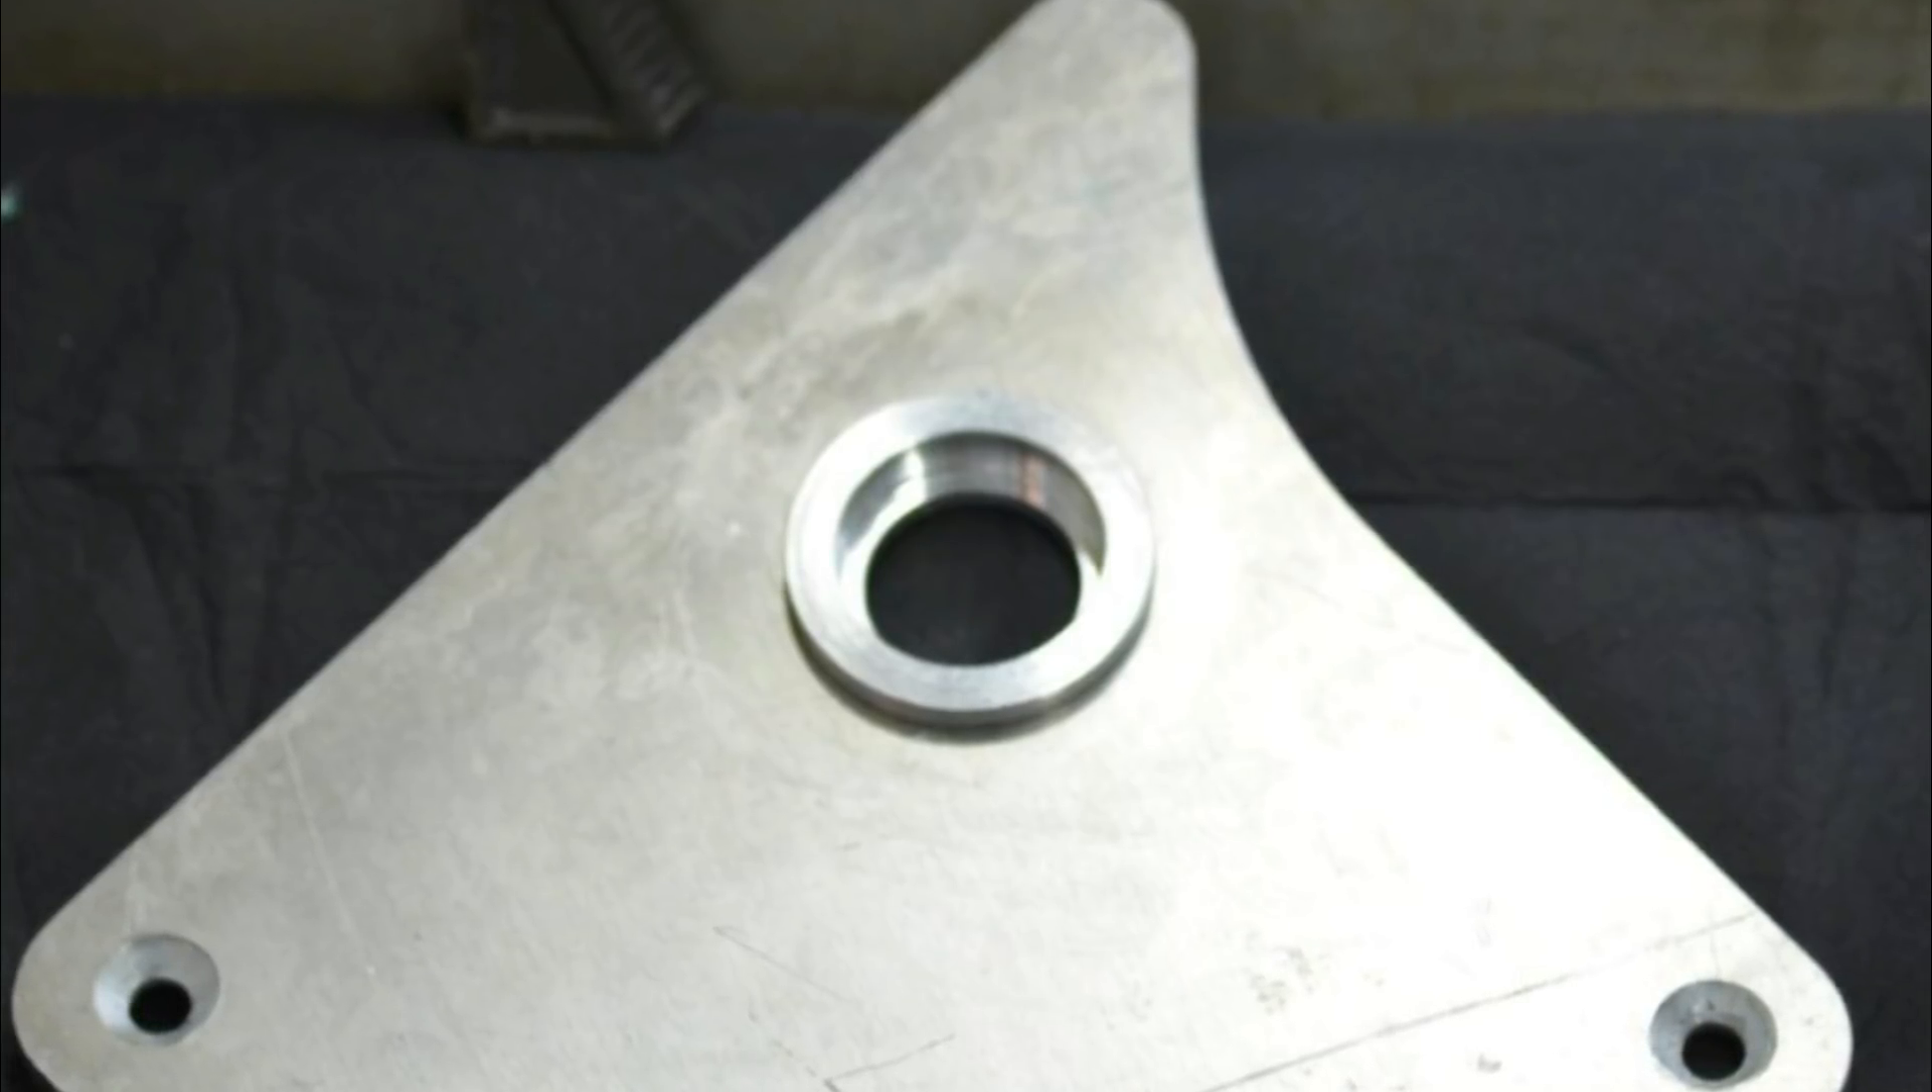This is the bearing housing after it's been pressed into the plate.